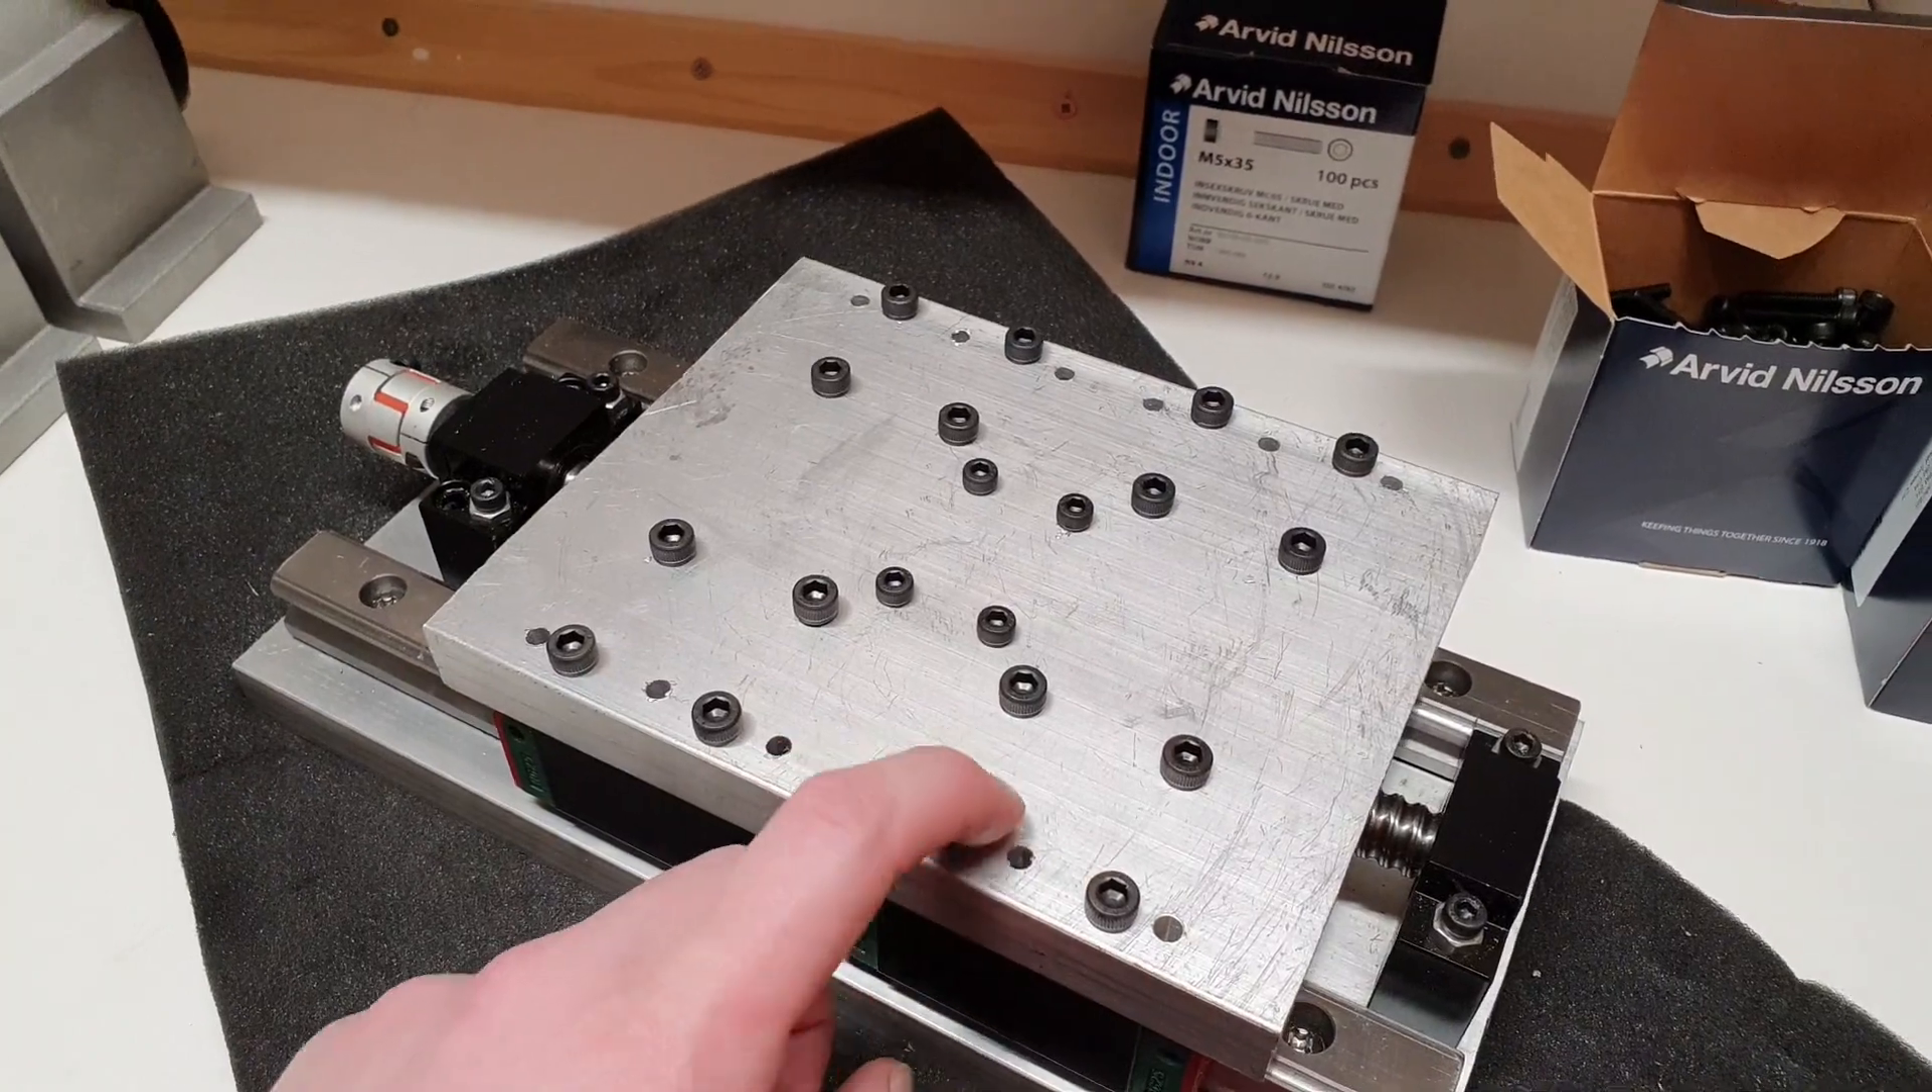Hello YouTube, it's time to continue with the Z-axis build and as you can see I now mounted some black screws here.